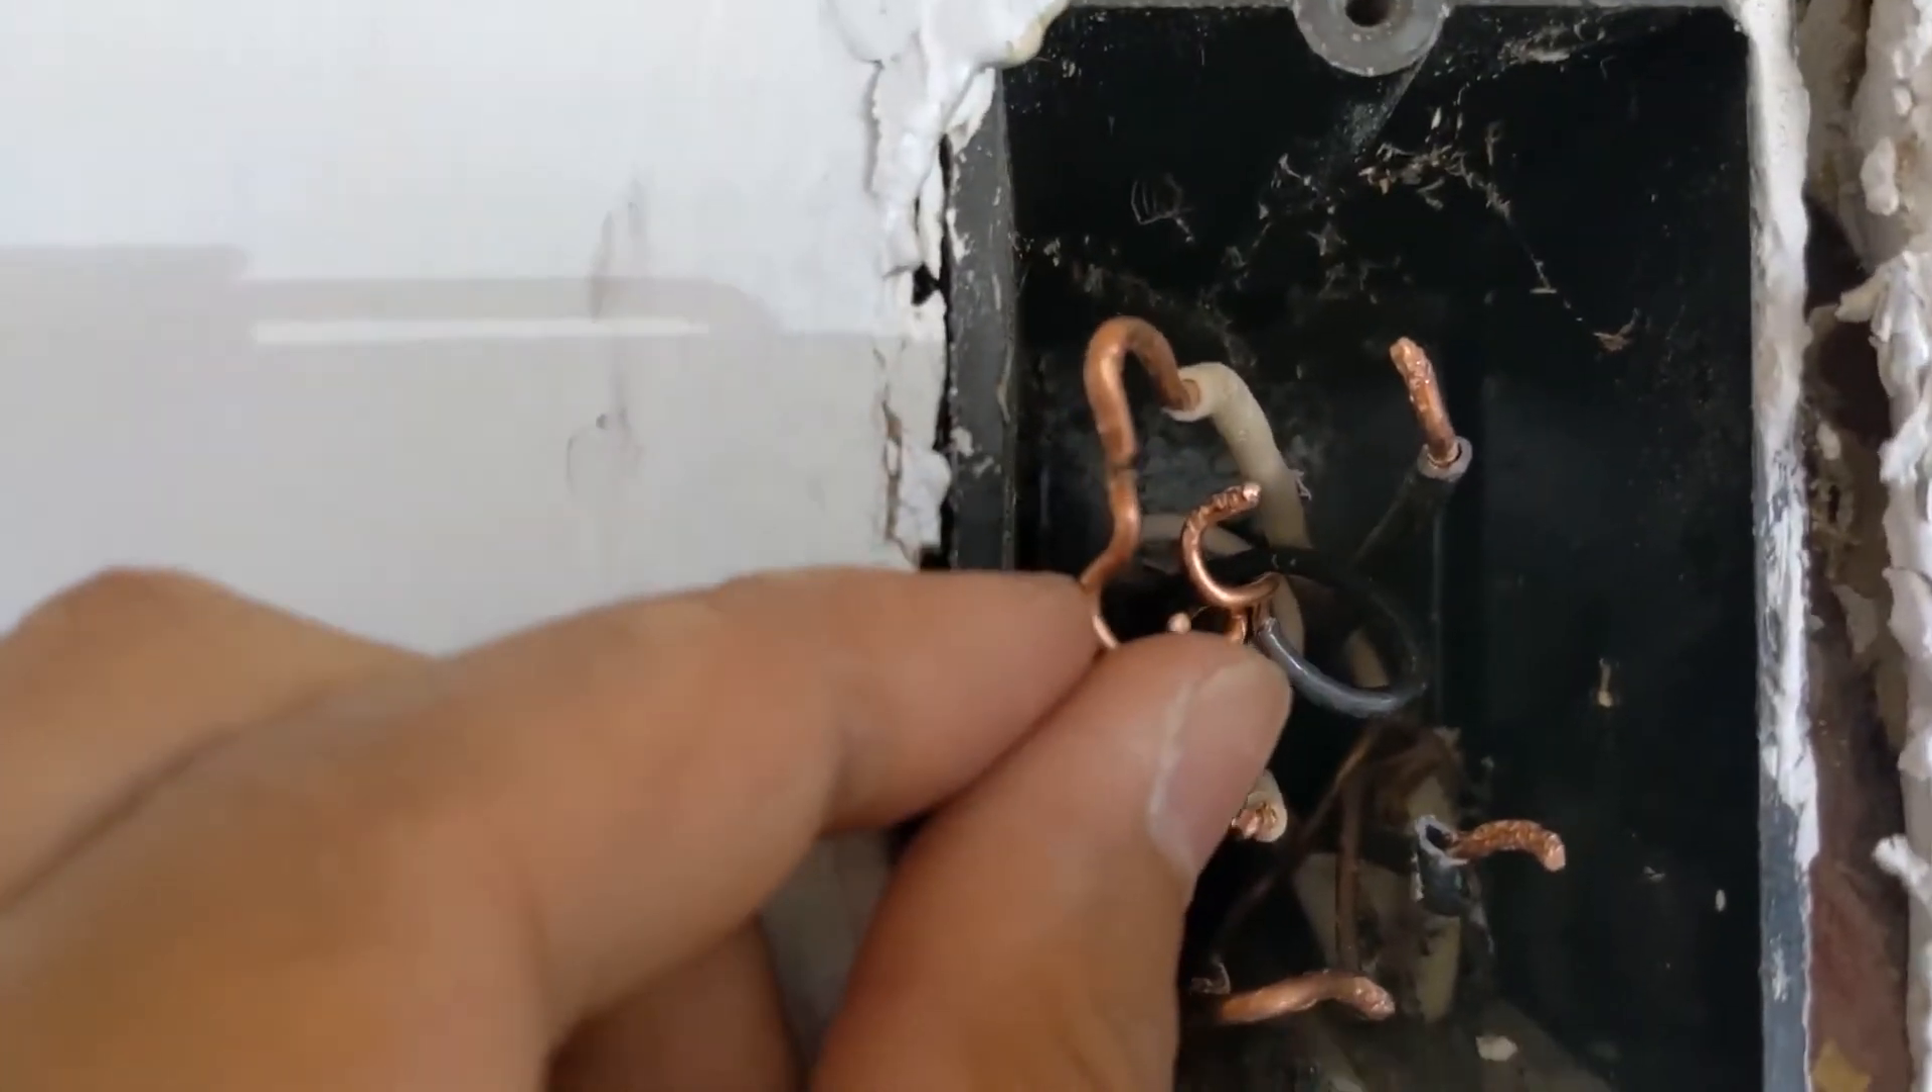All right, so I've removed the outlet and also separated the wires.